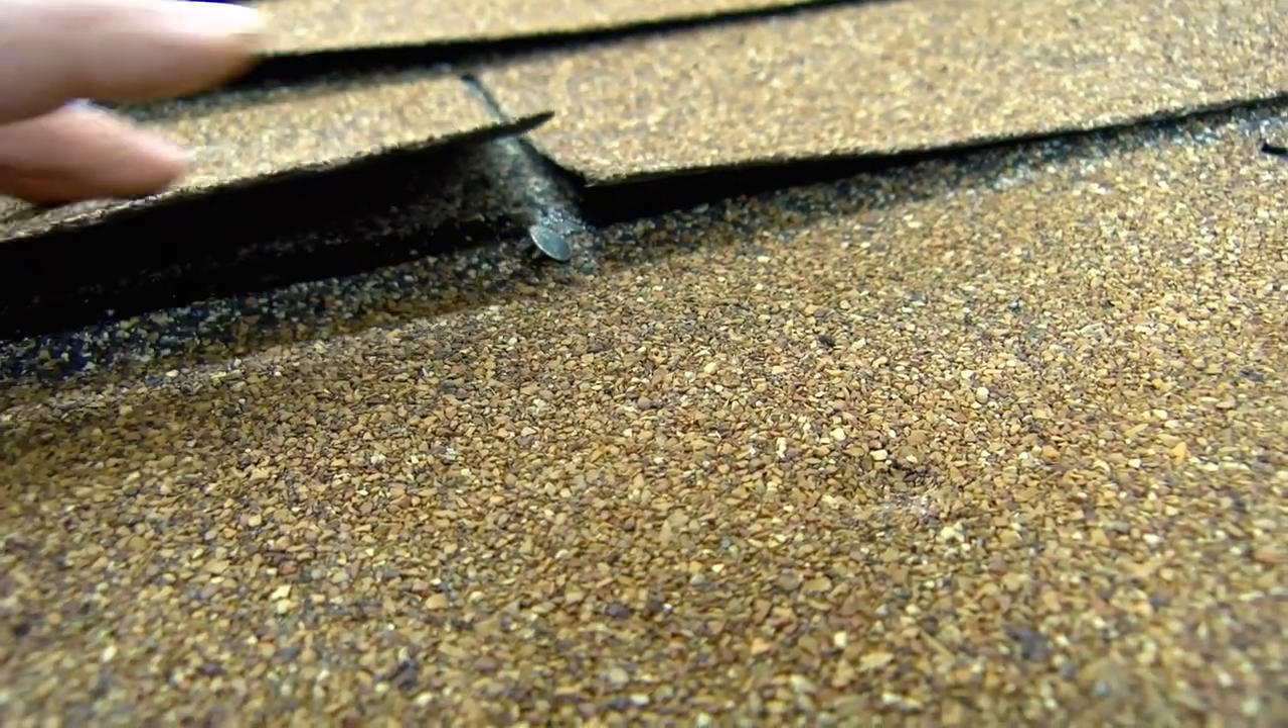There's a fastener there at the wrong place and also um it's at an angle and it's not snug.